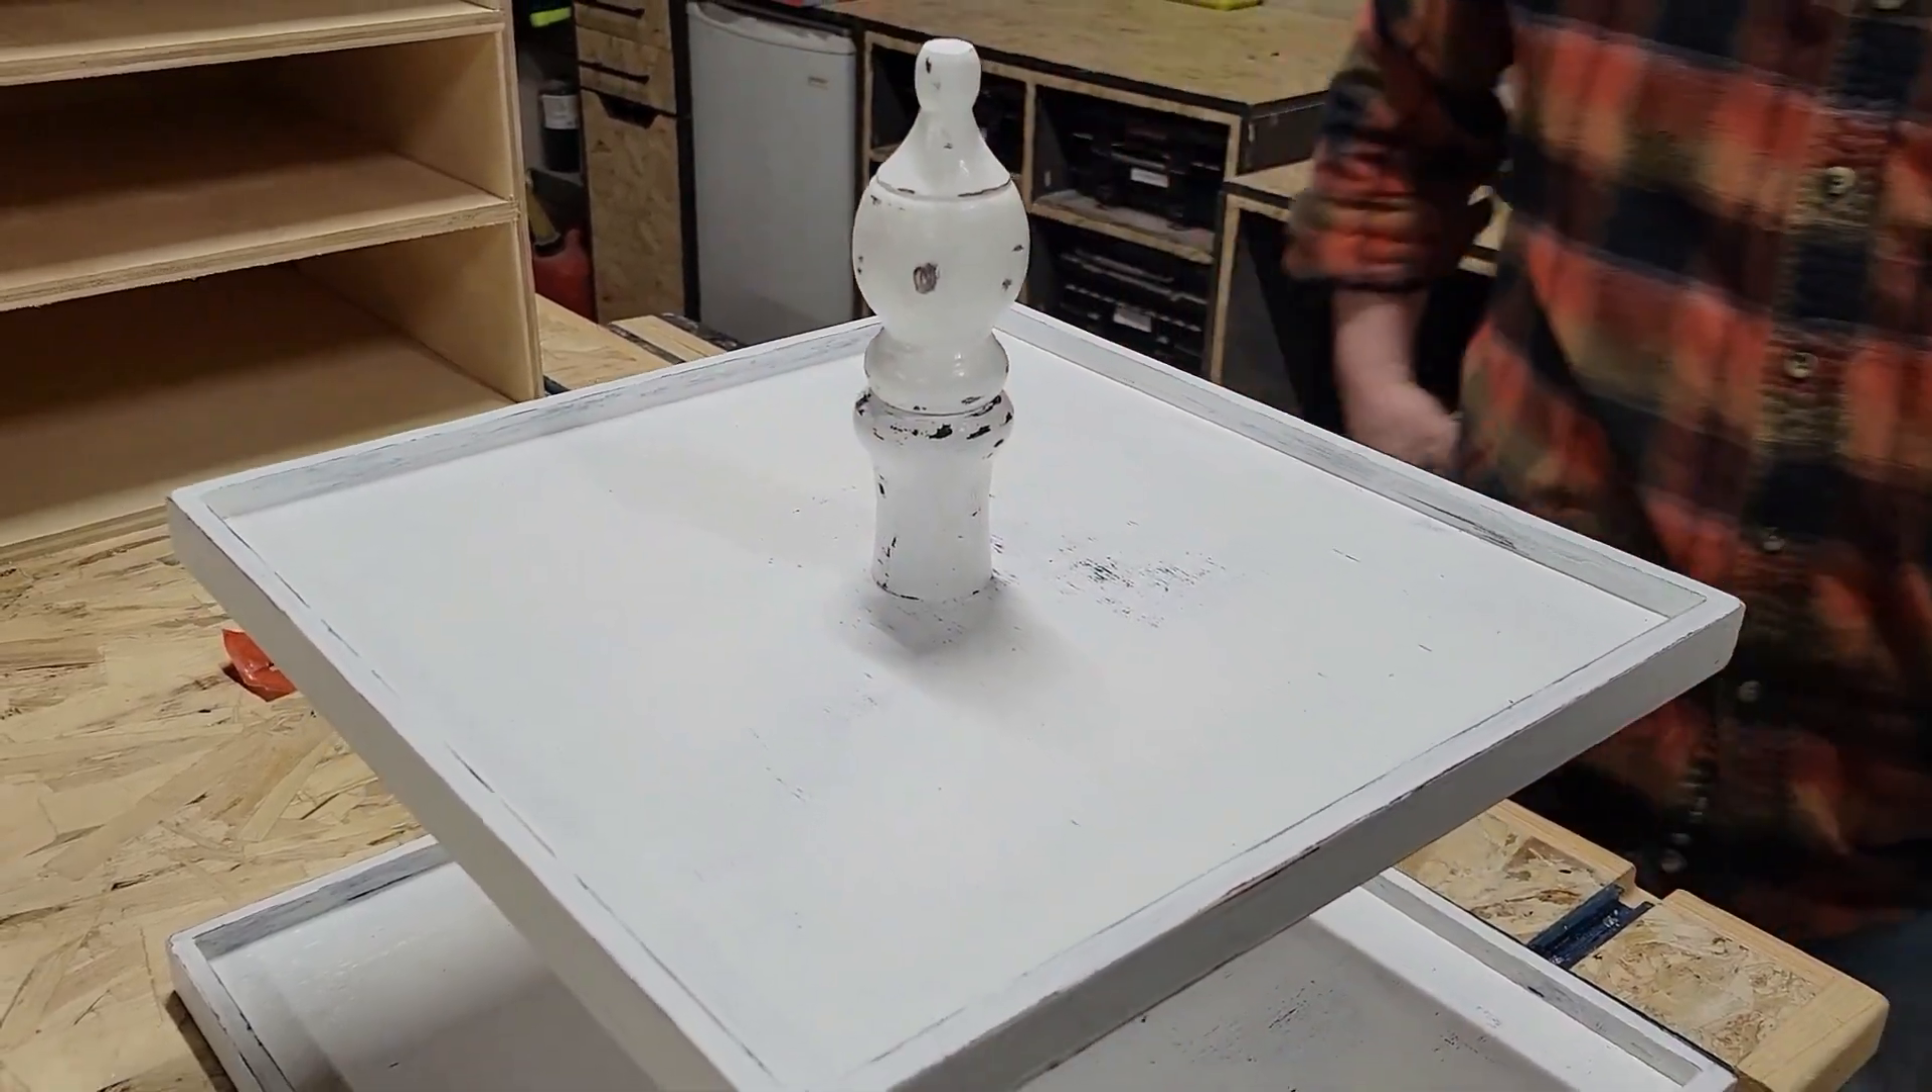And after Michael was finished playing, he went ahead and attached this finial to the top.